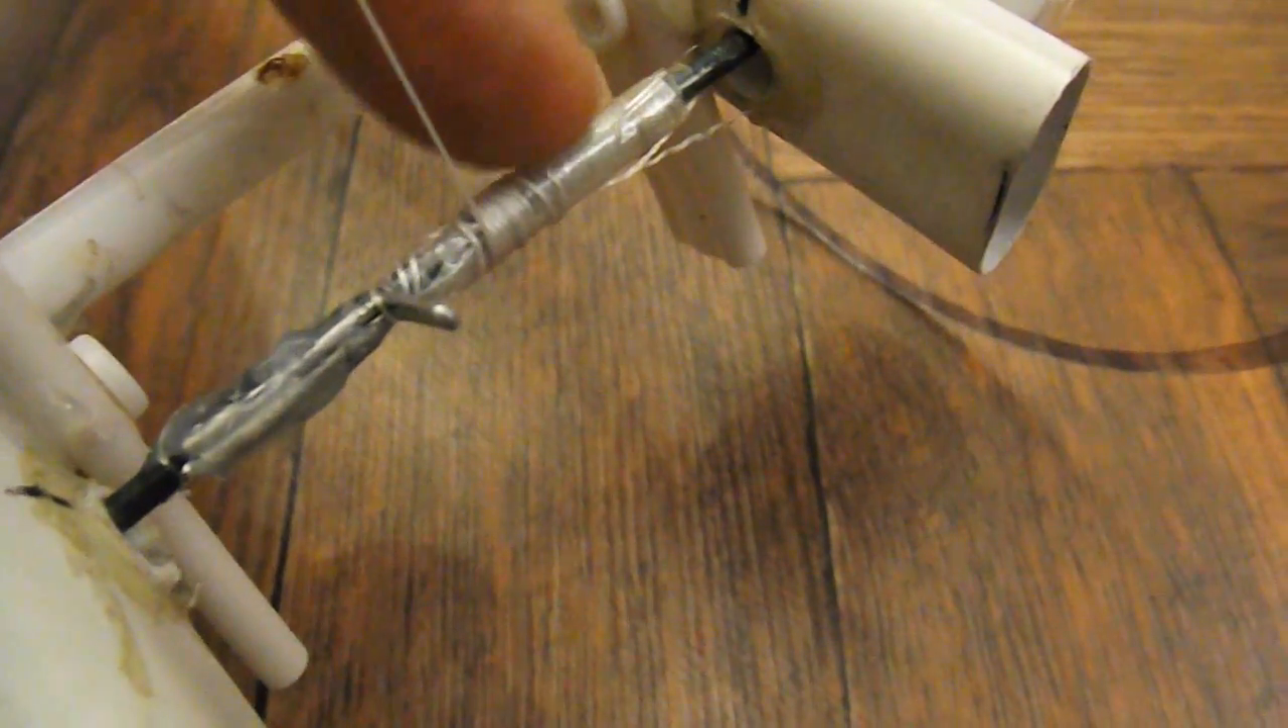So I've just wrapped ordinary sticky tape around the axle just to make it a little bit thicker and that will increase the leverage so that the weights can actually turn the axle.